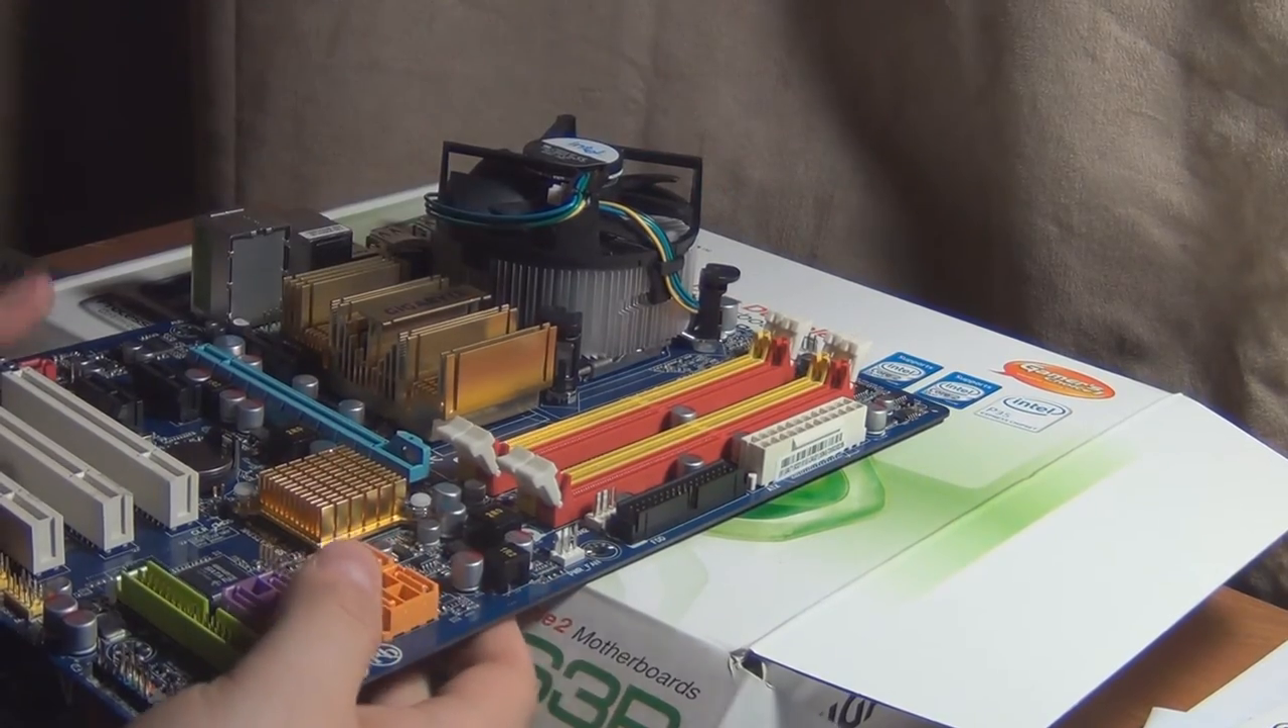So we got the CPU cooler installed.